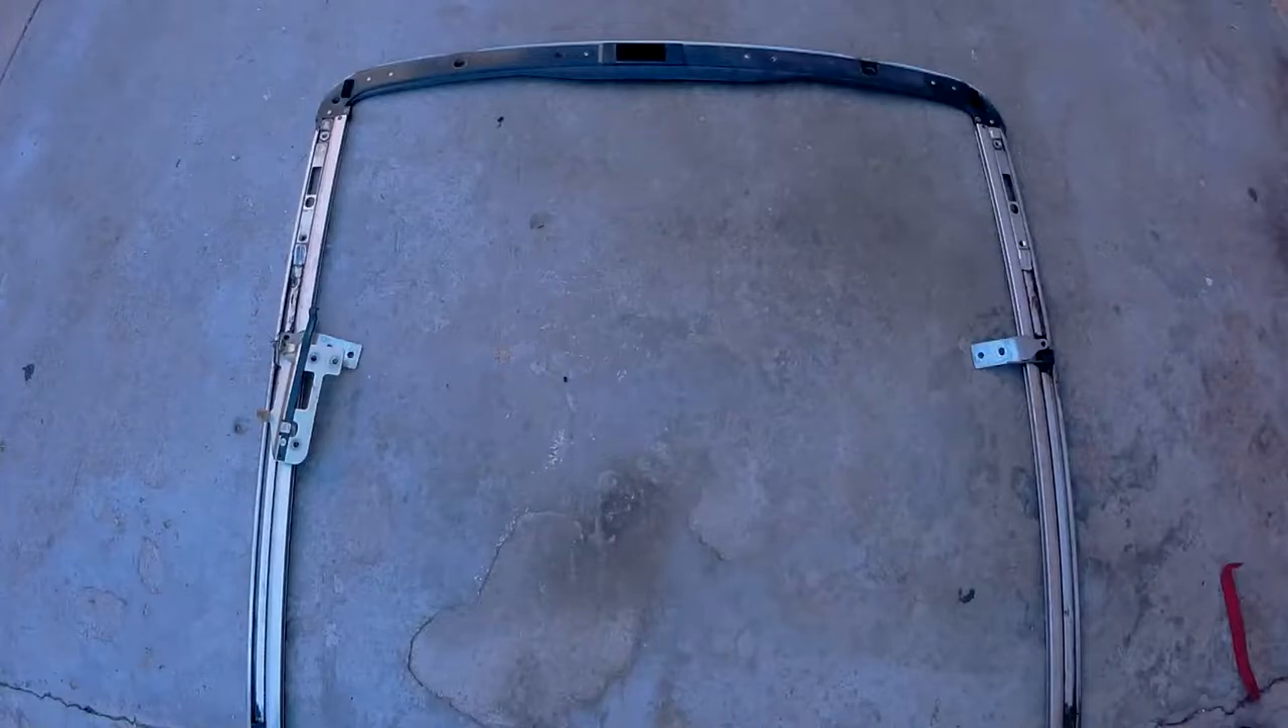Alright, so here's our removed rail.